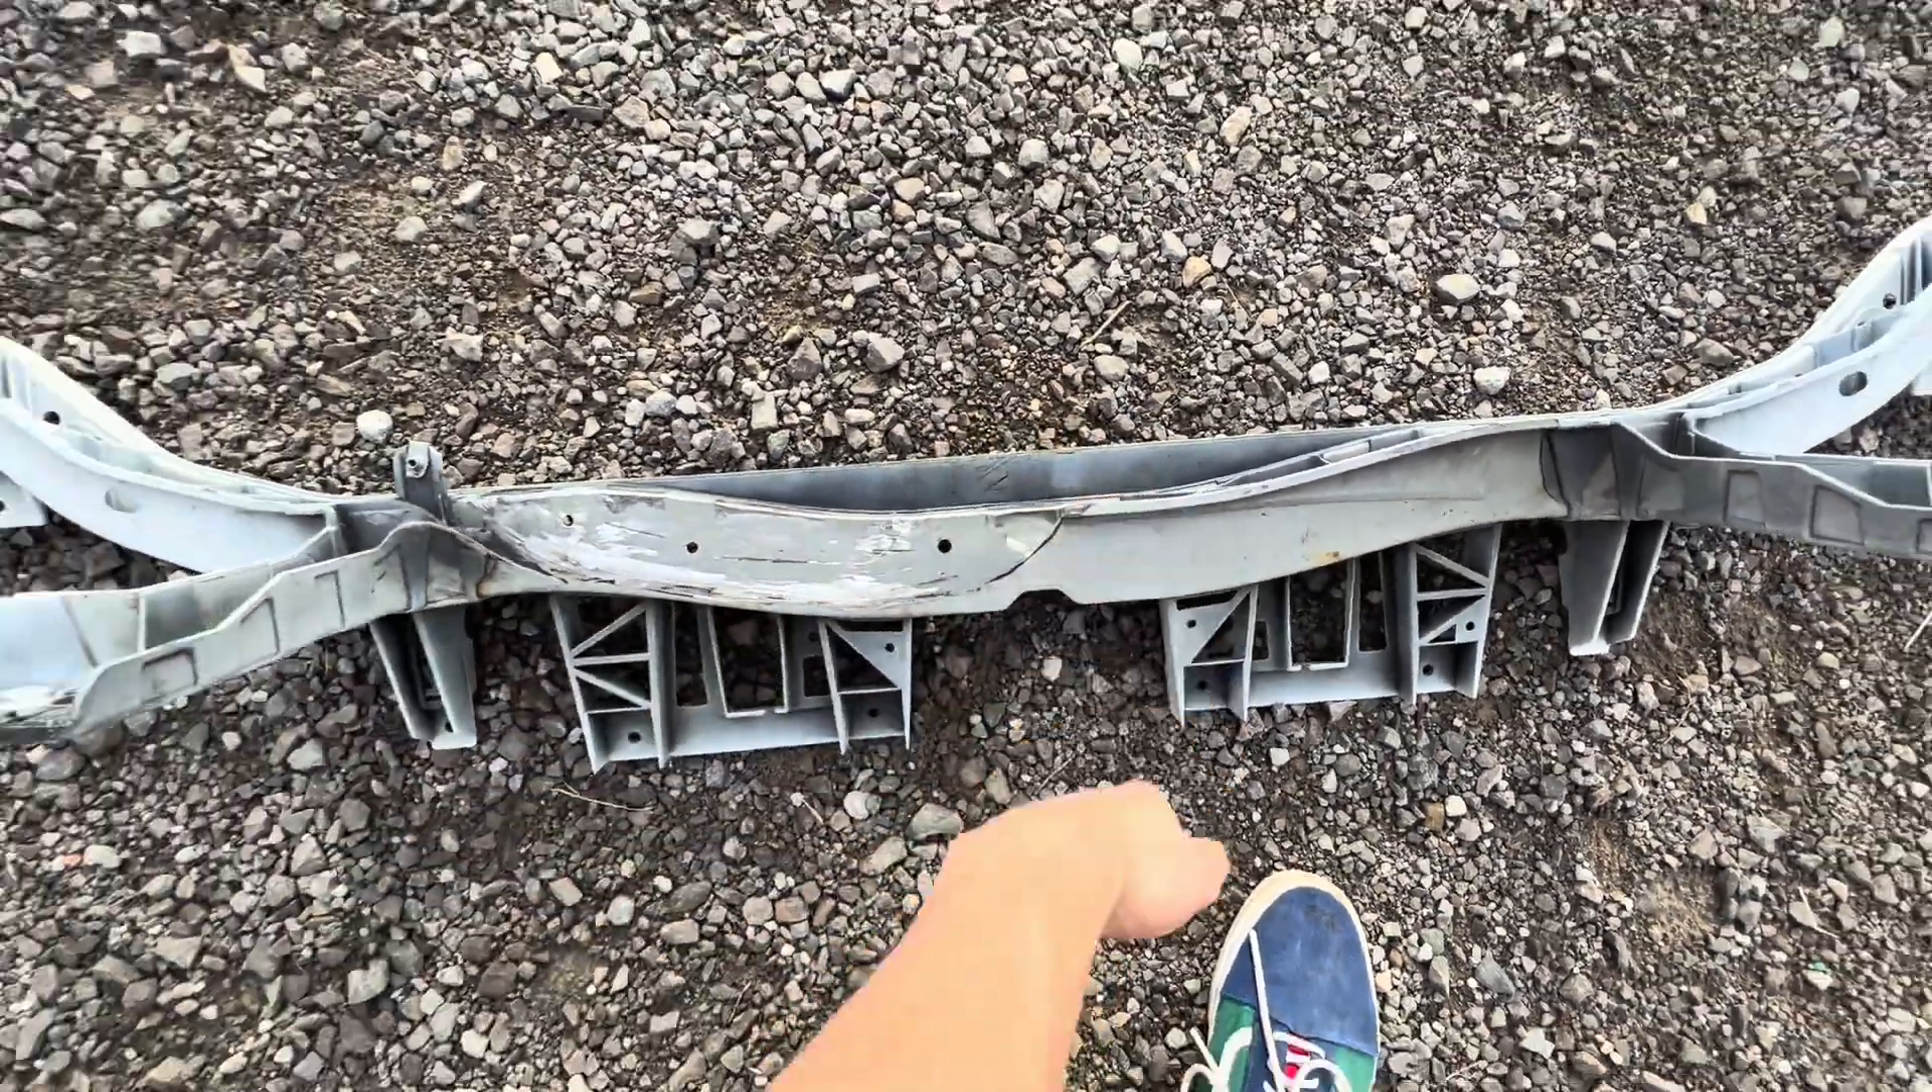Here we have the radiator support beam fully taken out of my car.